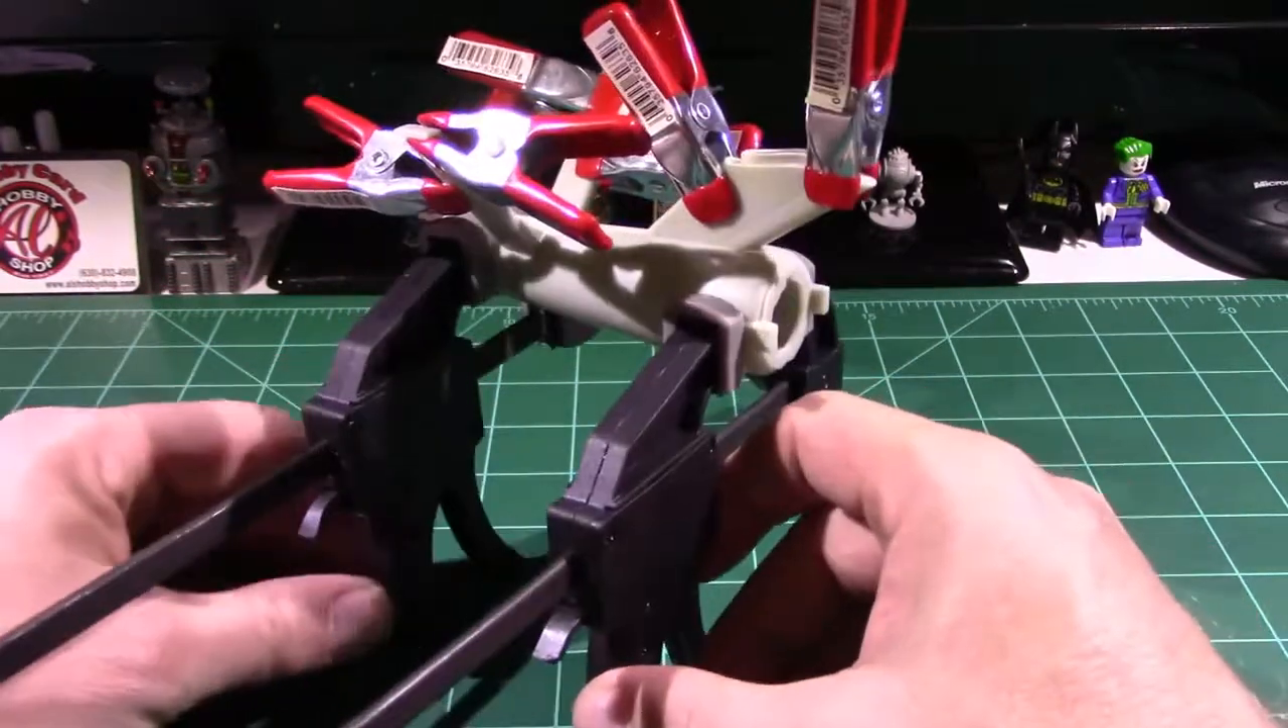Okay, as you can see here, we've got, uh, that secondary hull all clamped up.